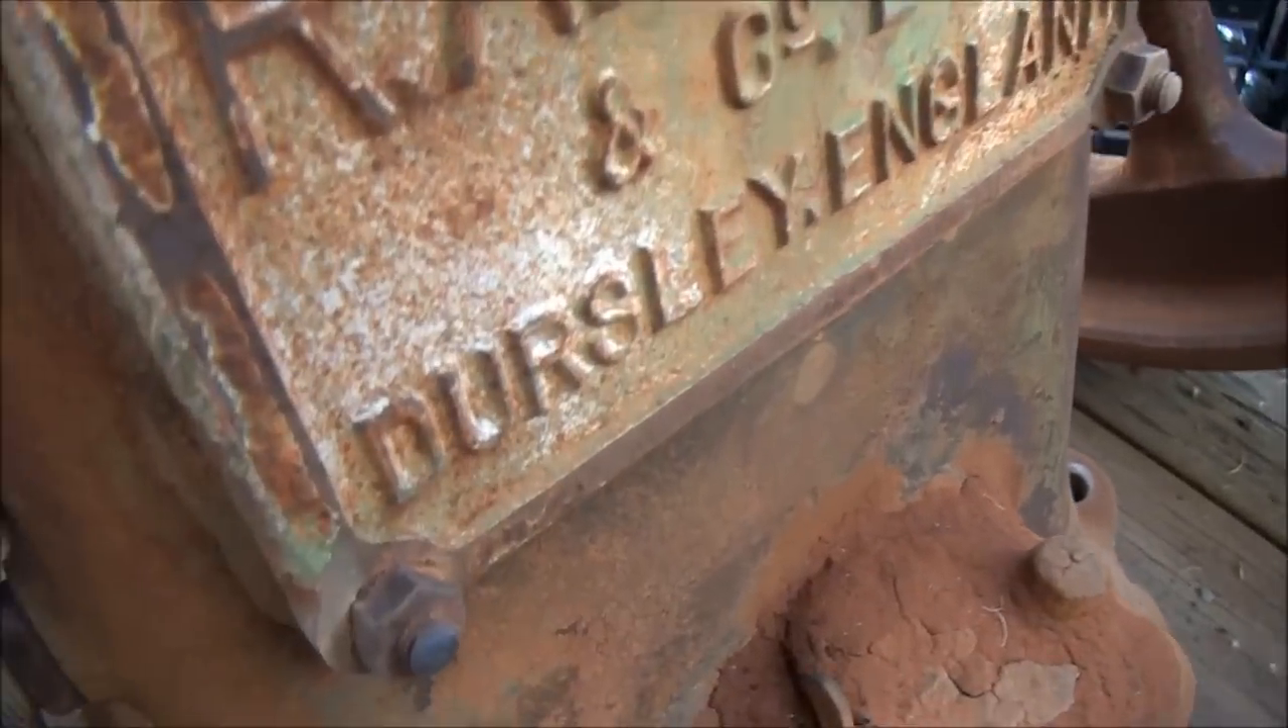I haven't even taken any of these covers off yet so at this stage the bolts have been untouched.